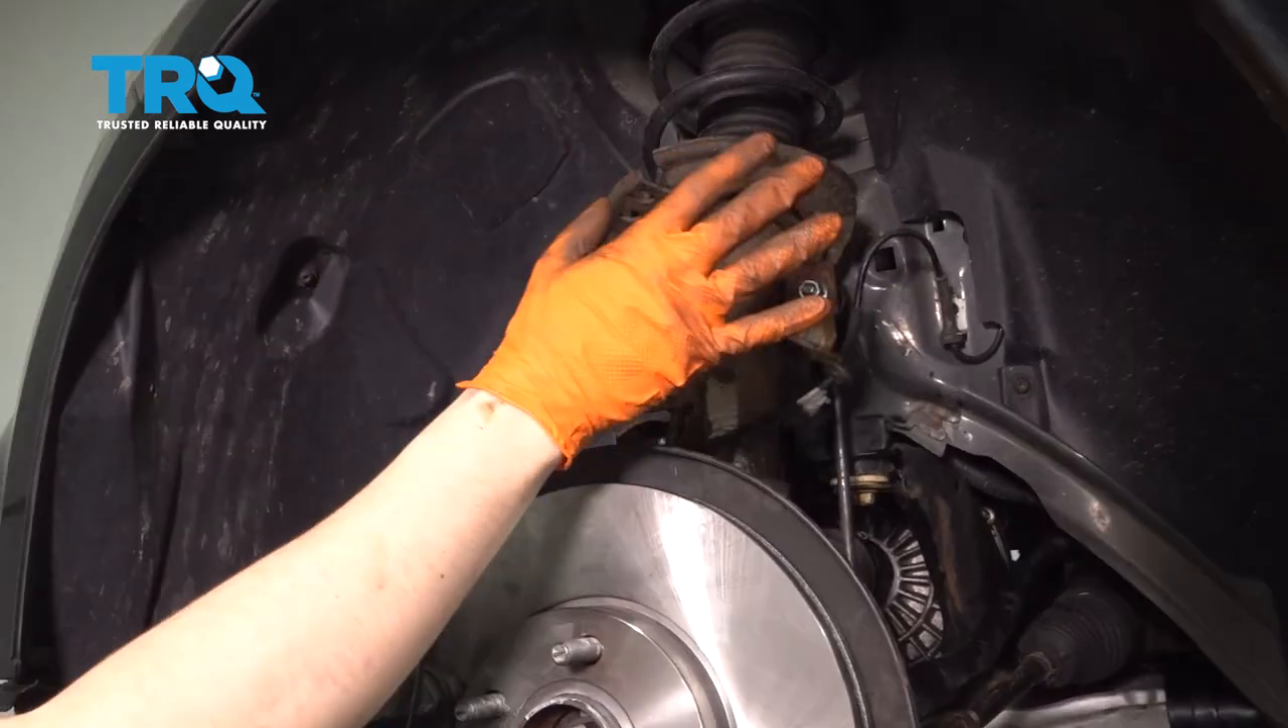So now with the wheel off, you can have much better access to the fender liner.